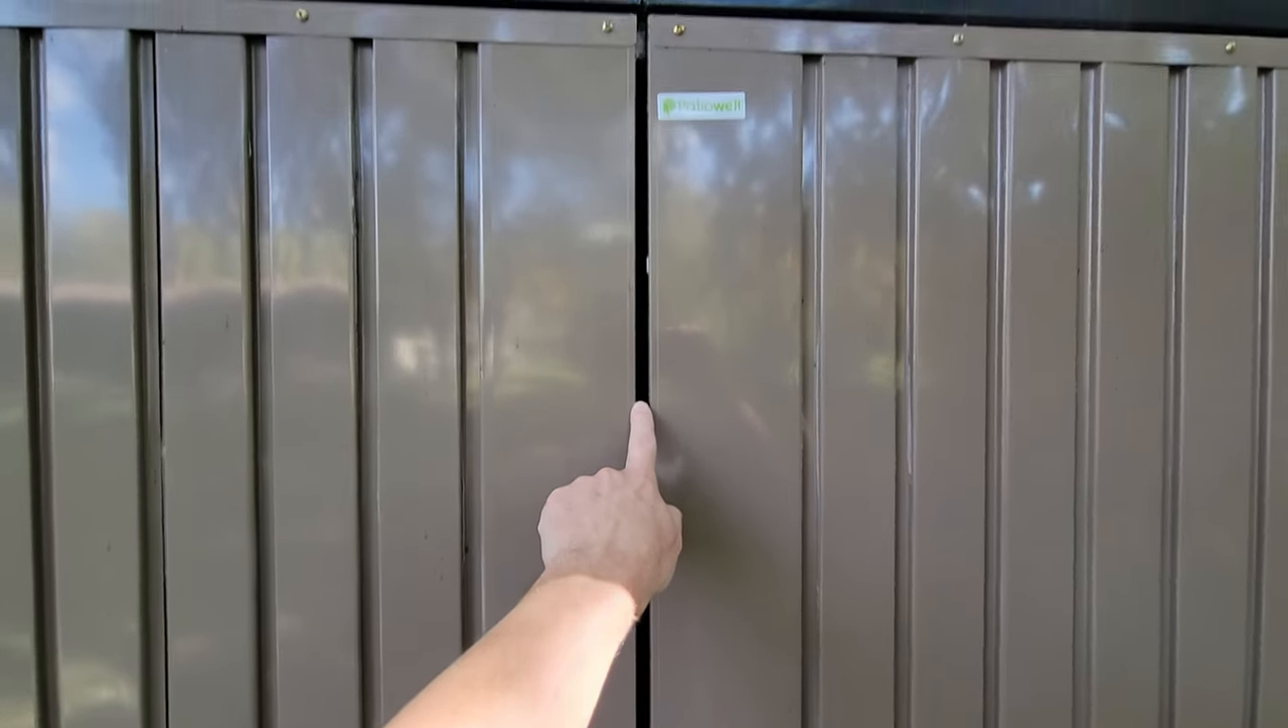For the front side the doors line up really good there is quite a bit of a gap right here in the center.